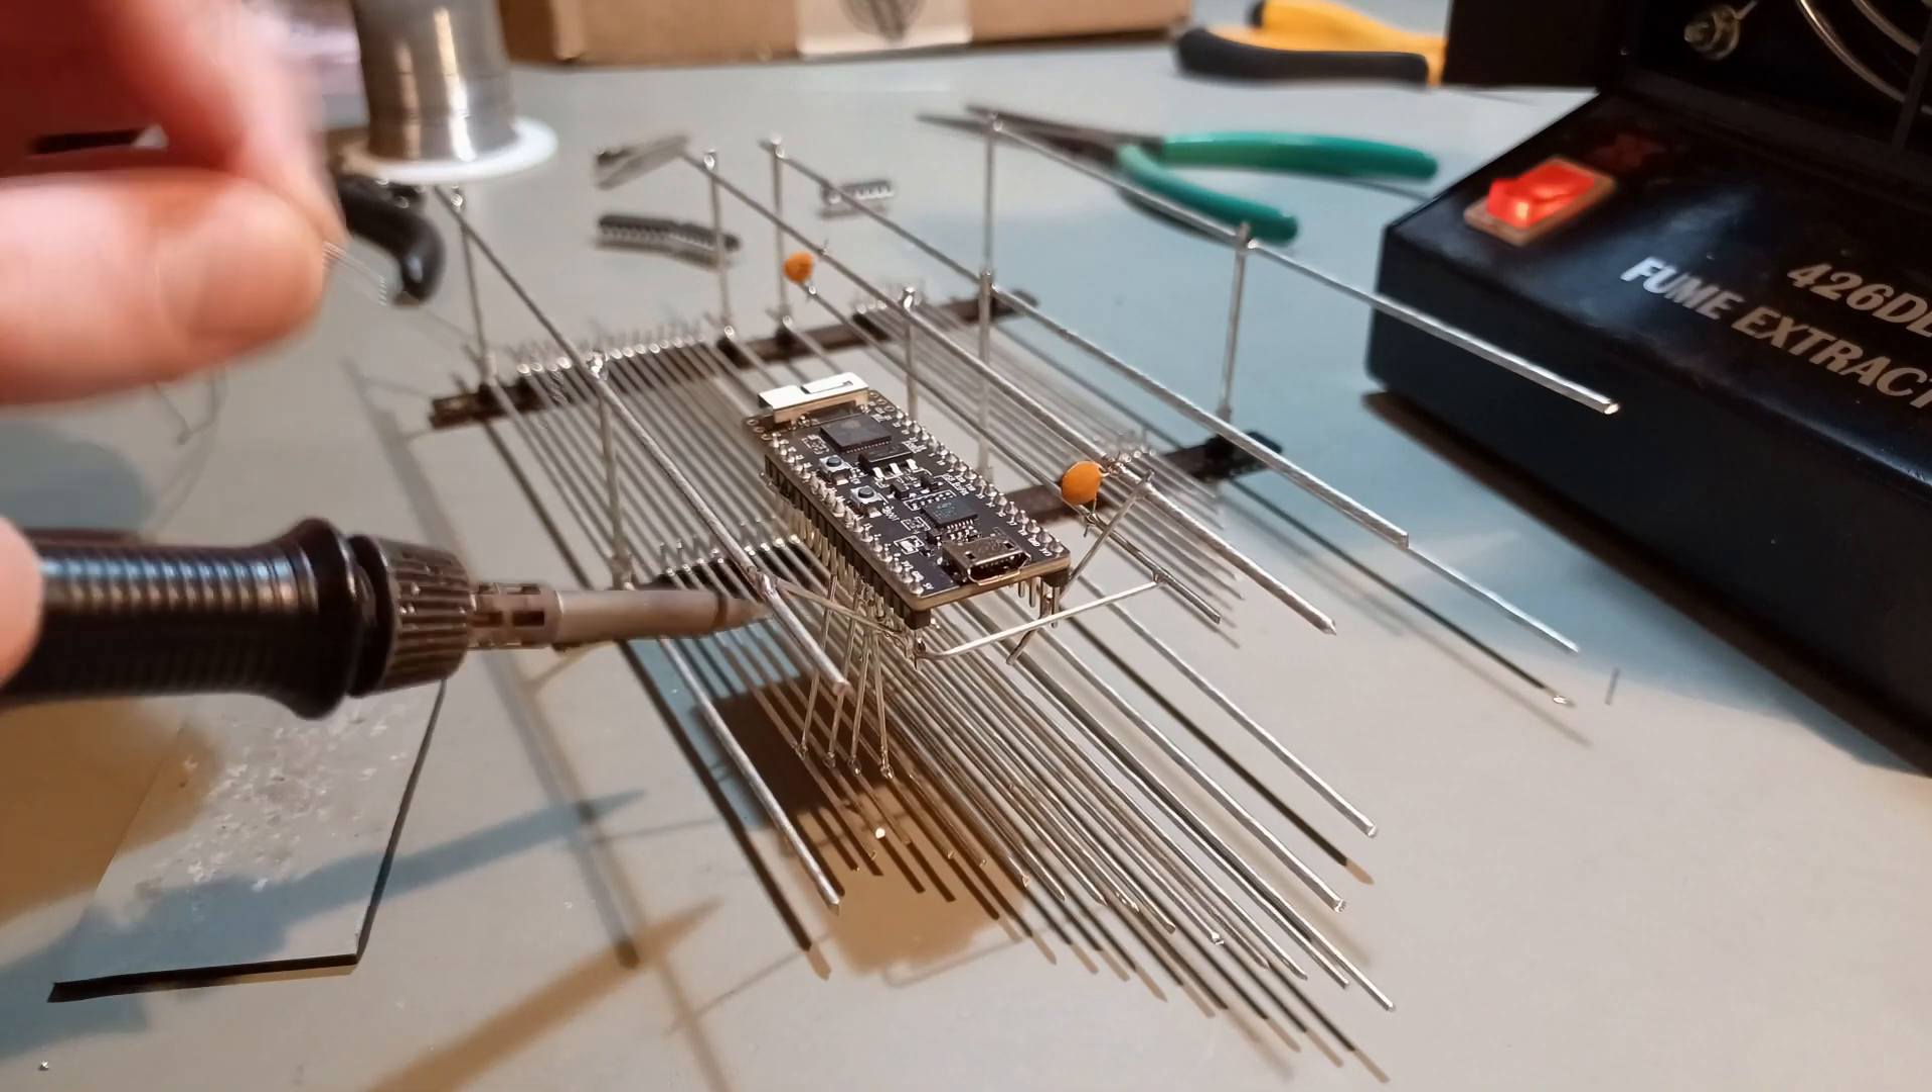Here I have already mounted the ESP32.